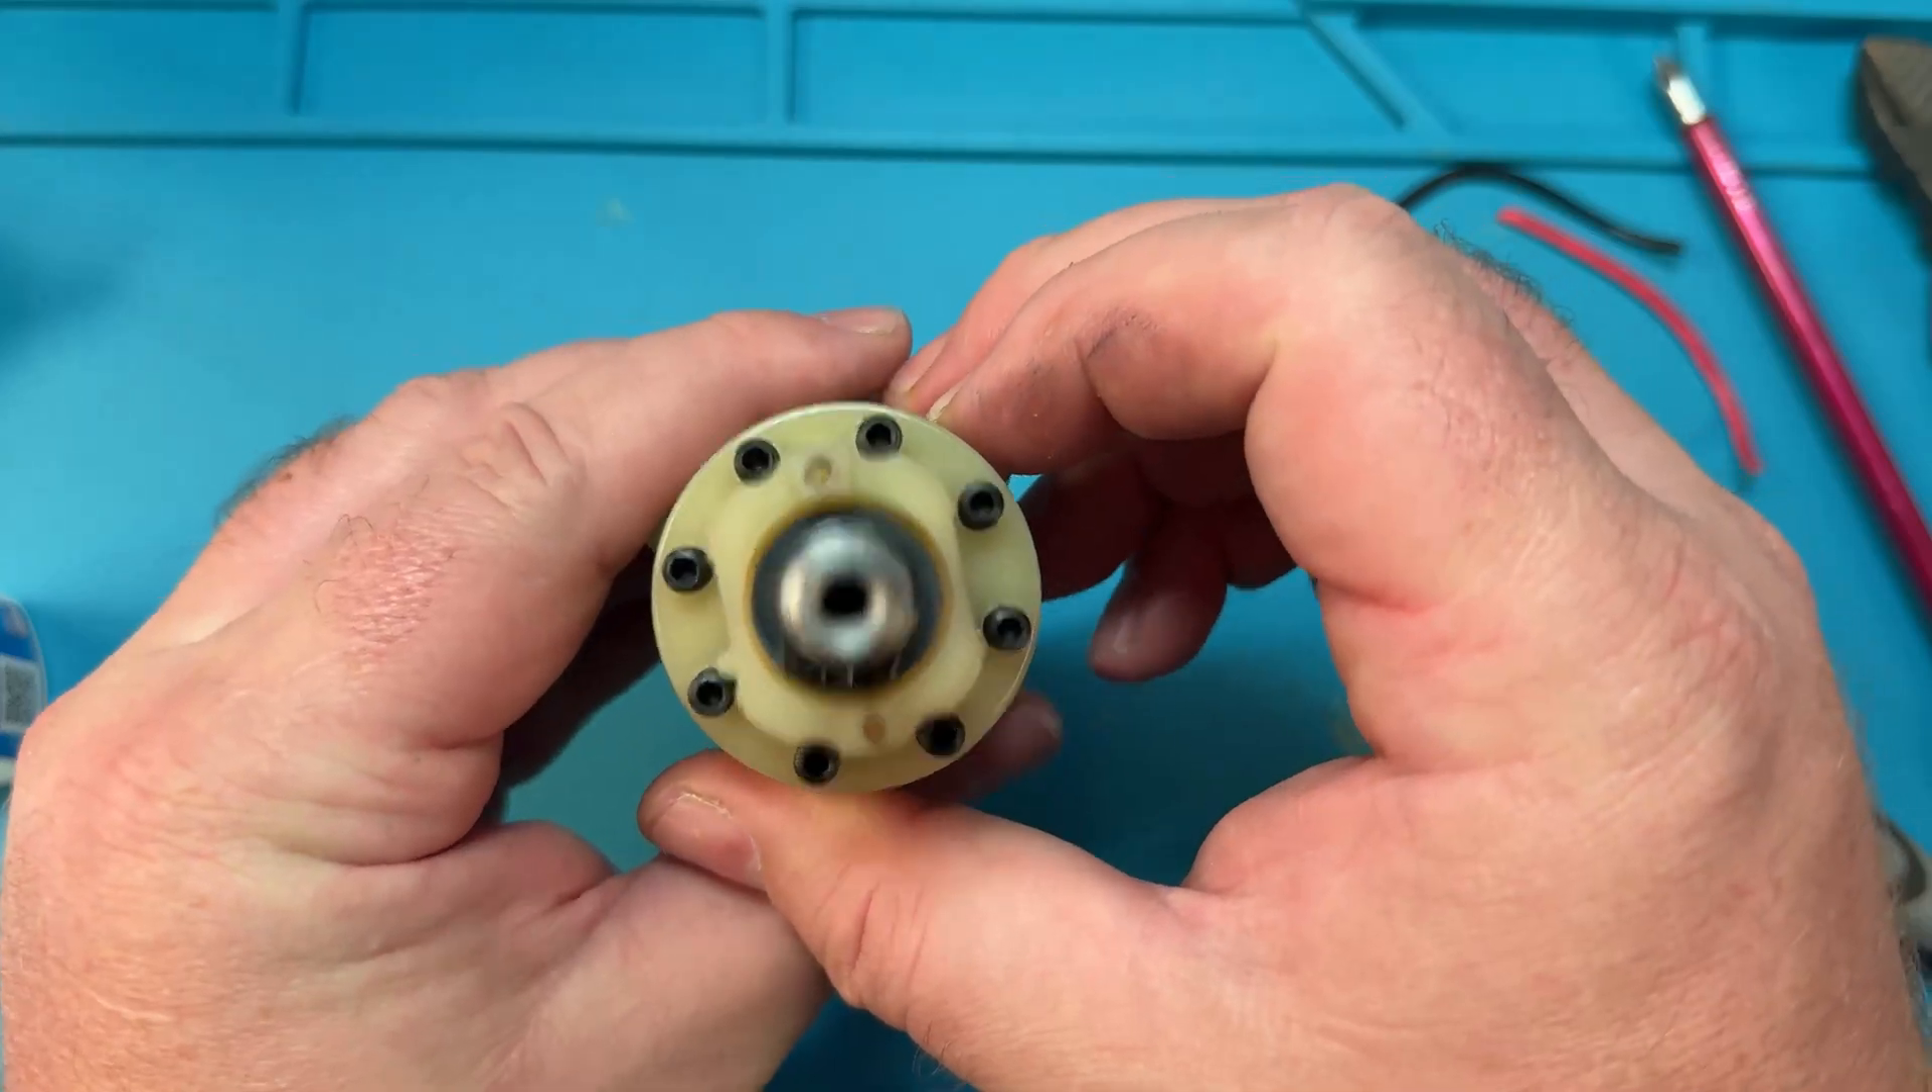I've started a grub screw in all eight holes here, then I'm putting a drop or two of Loctite on each of the threads before screwing them into place.